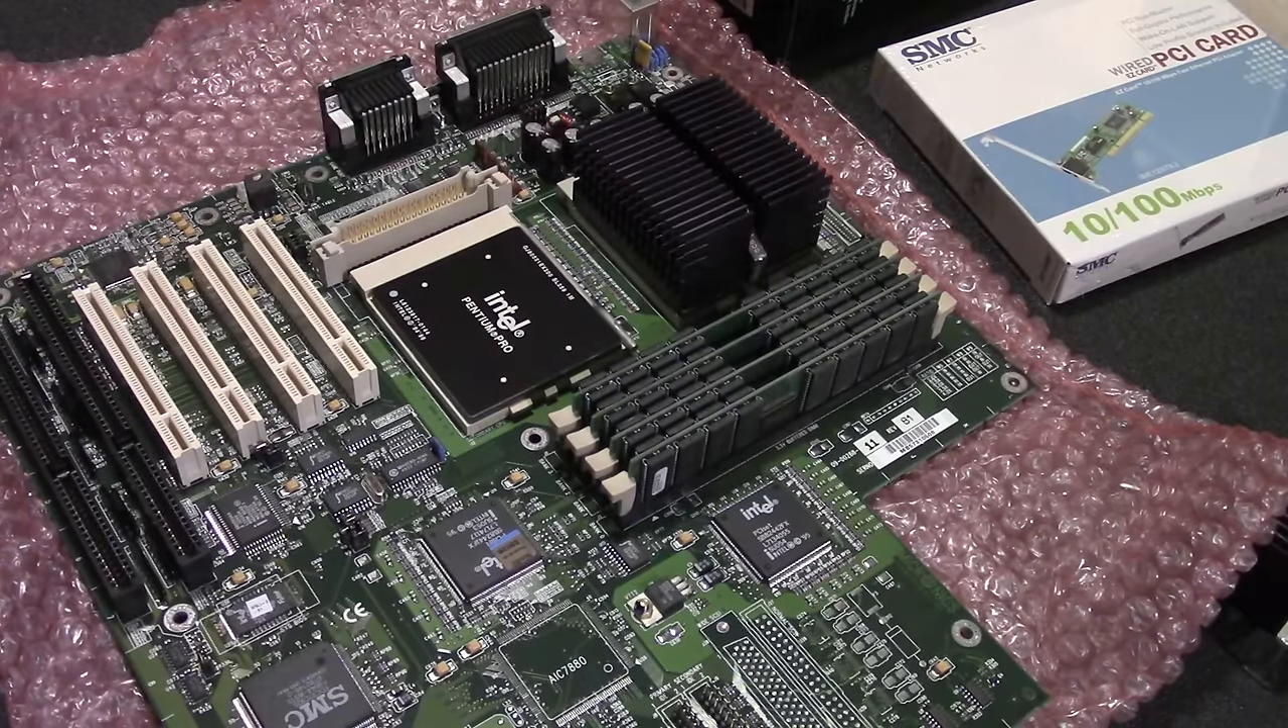All right, and now we've installed a Pentium Pro CPU.